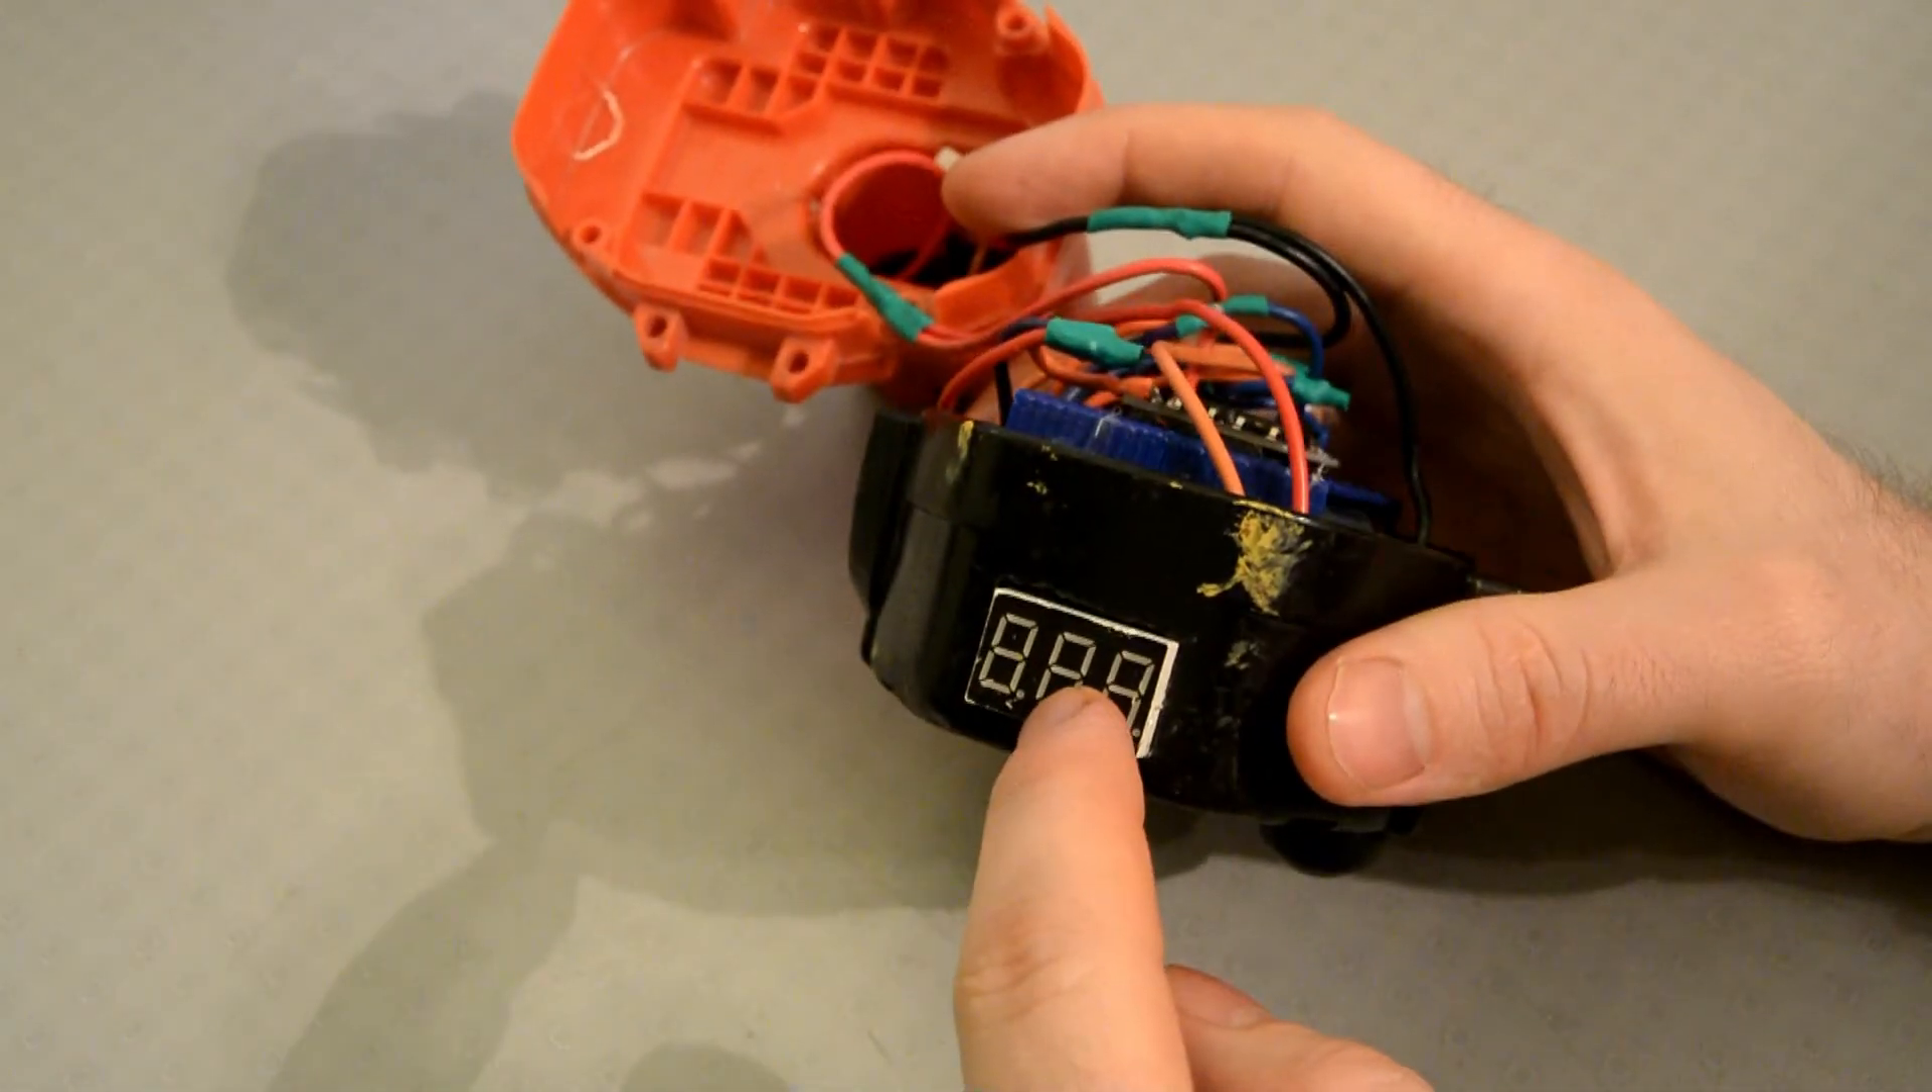Сюда я вставил вольтметр просверлил дырку.